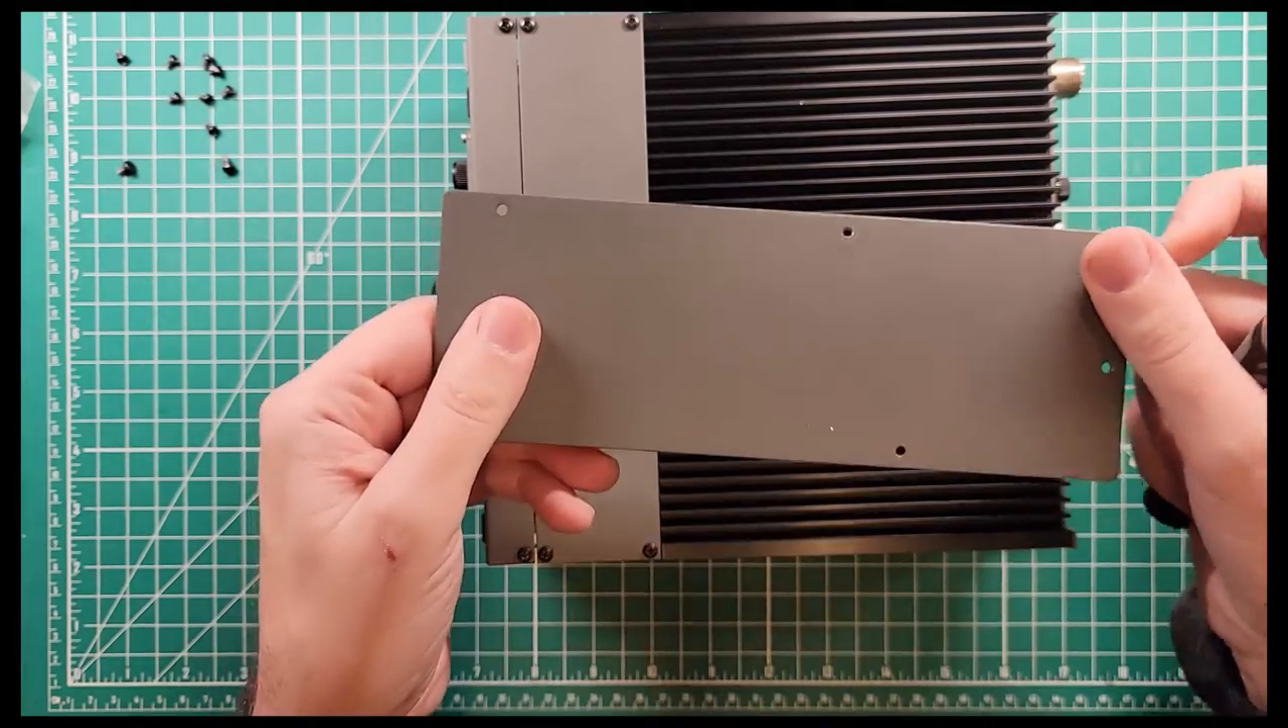So there is side plate one off. Side plate two off.